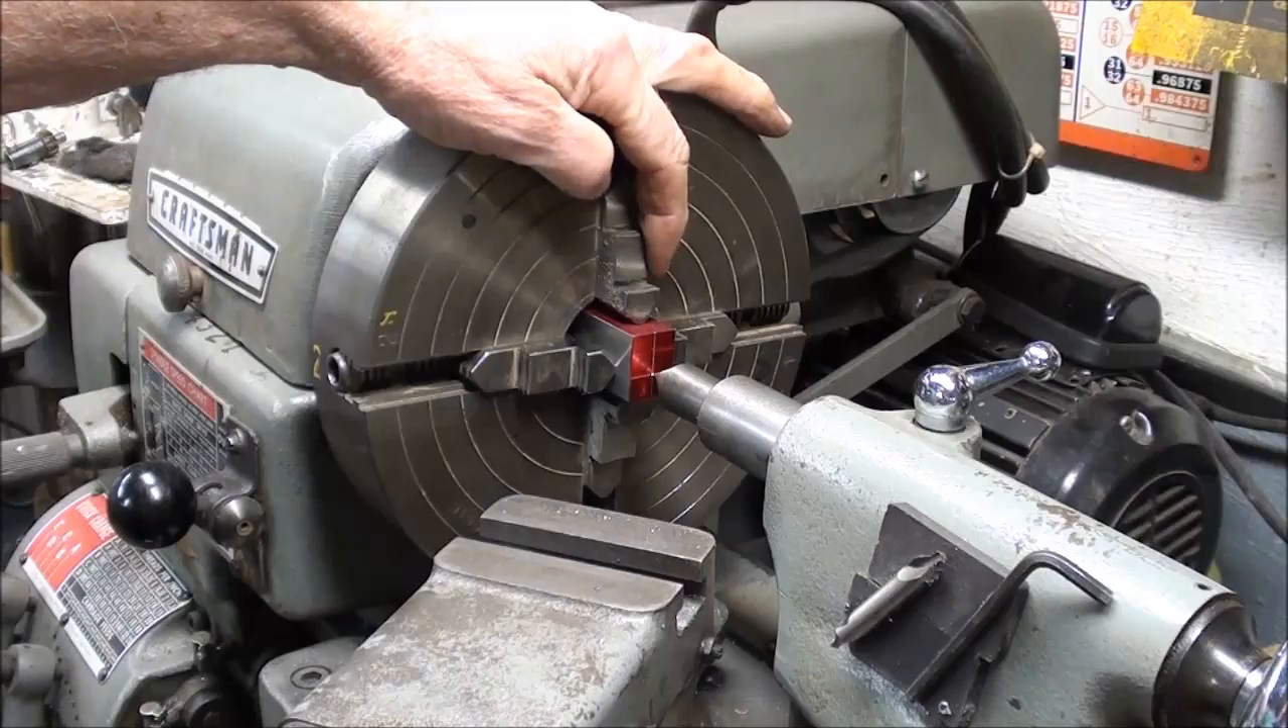I'm at the venerable Atlas craftsman twelve inch lathe and I've got the work rough set in the four jaw chuck.